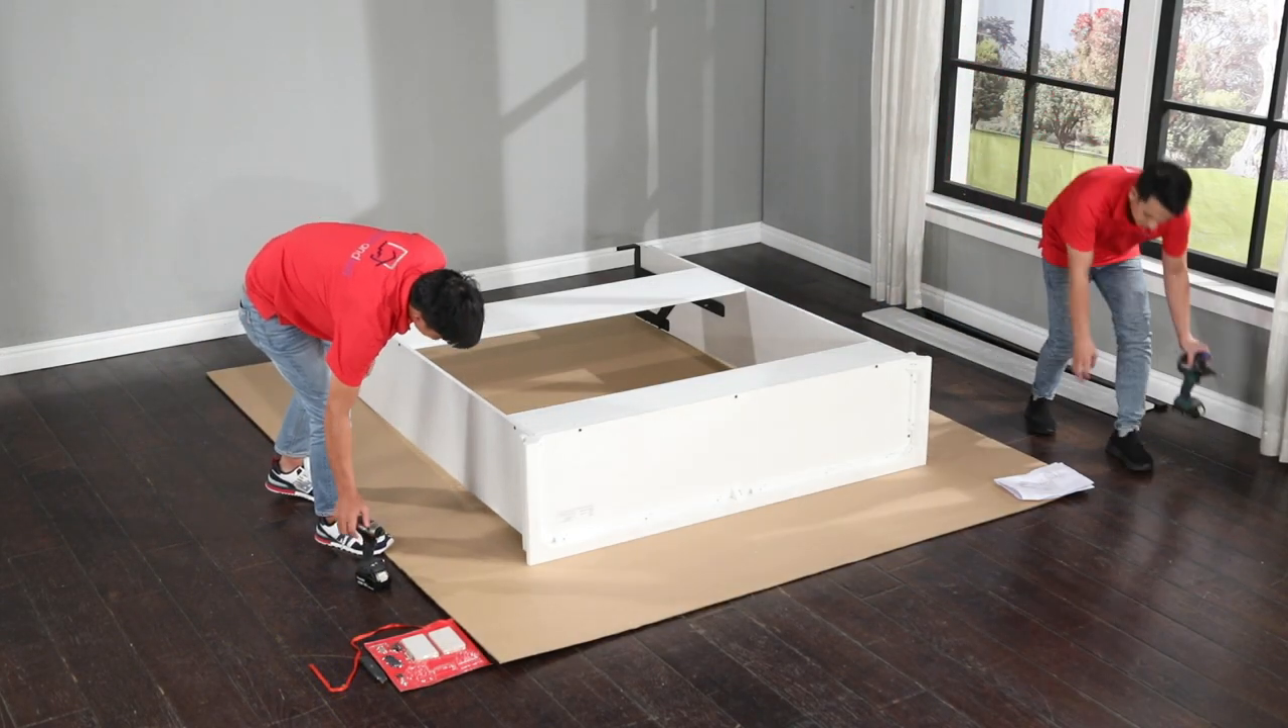All right the outer case is assembled.